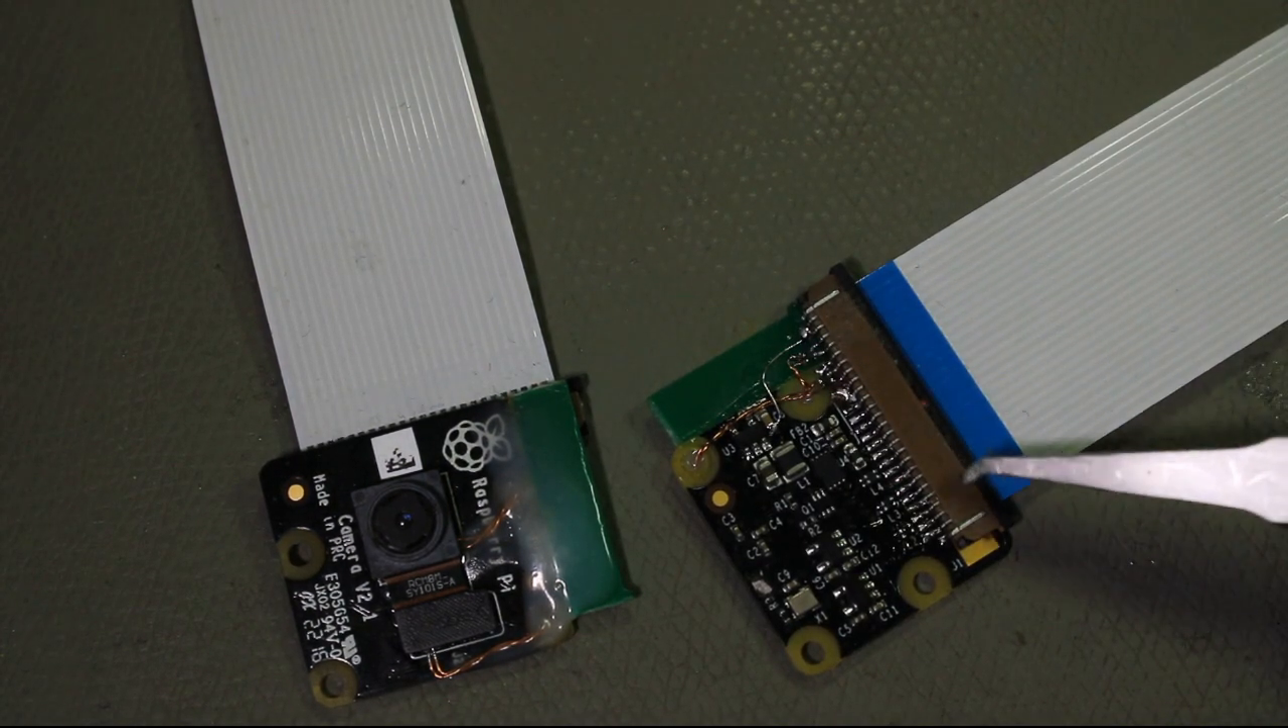I have soldered this 1mm FPC connector.